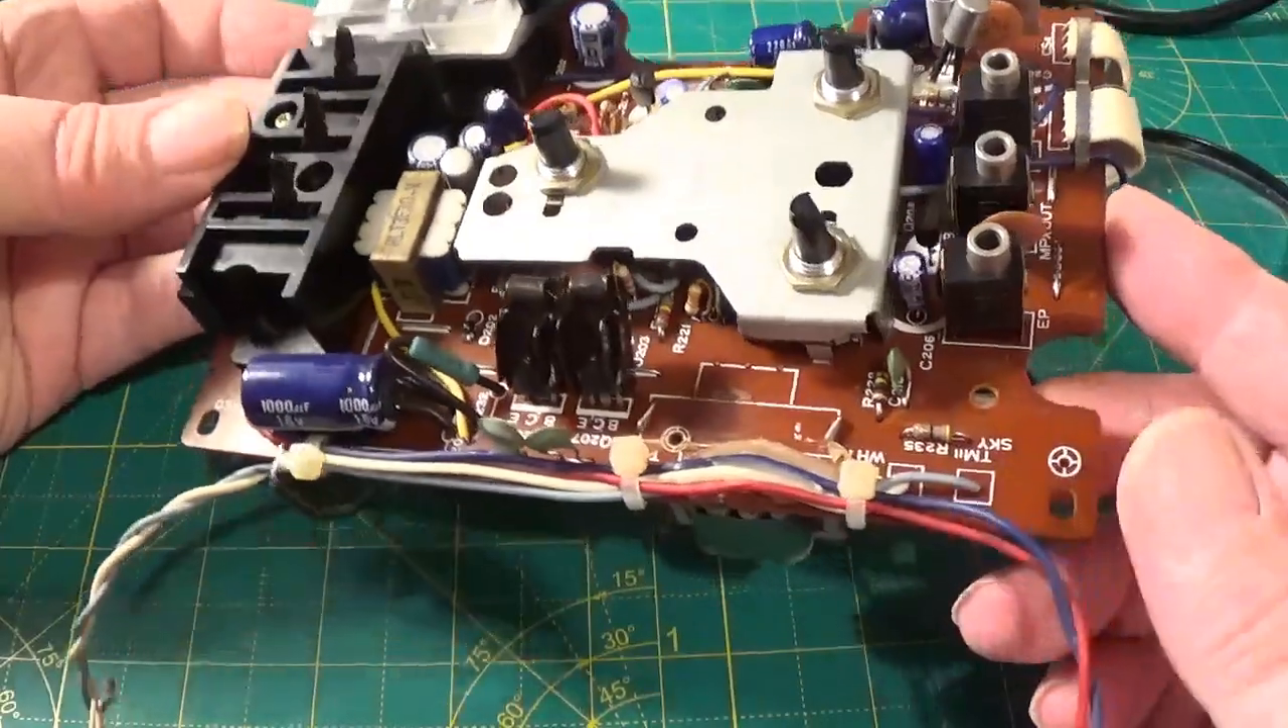Here we are with the board out.